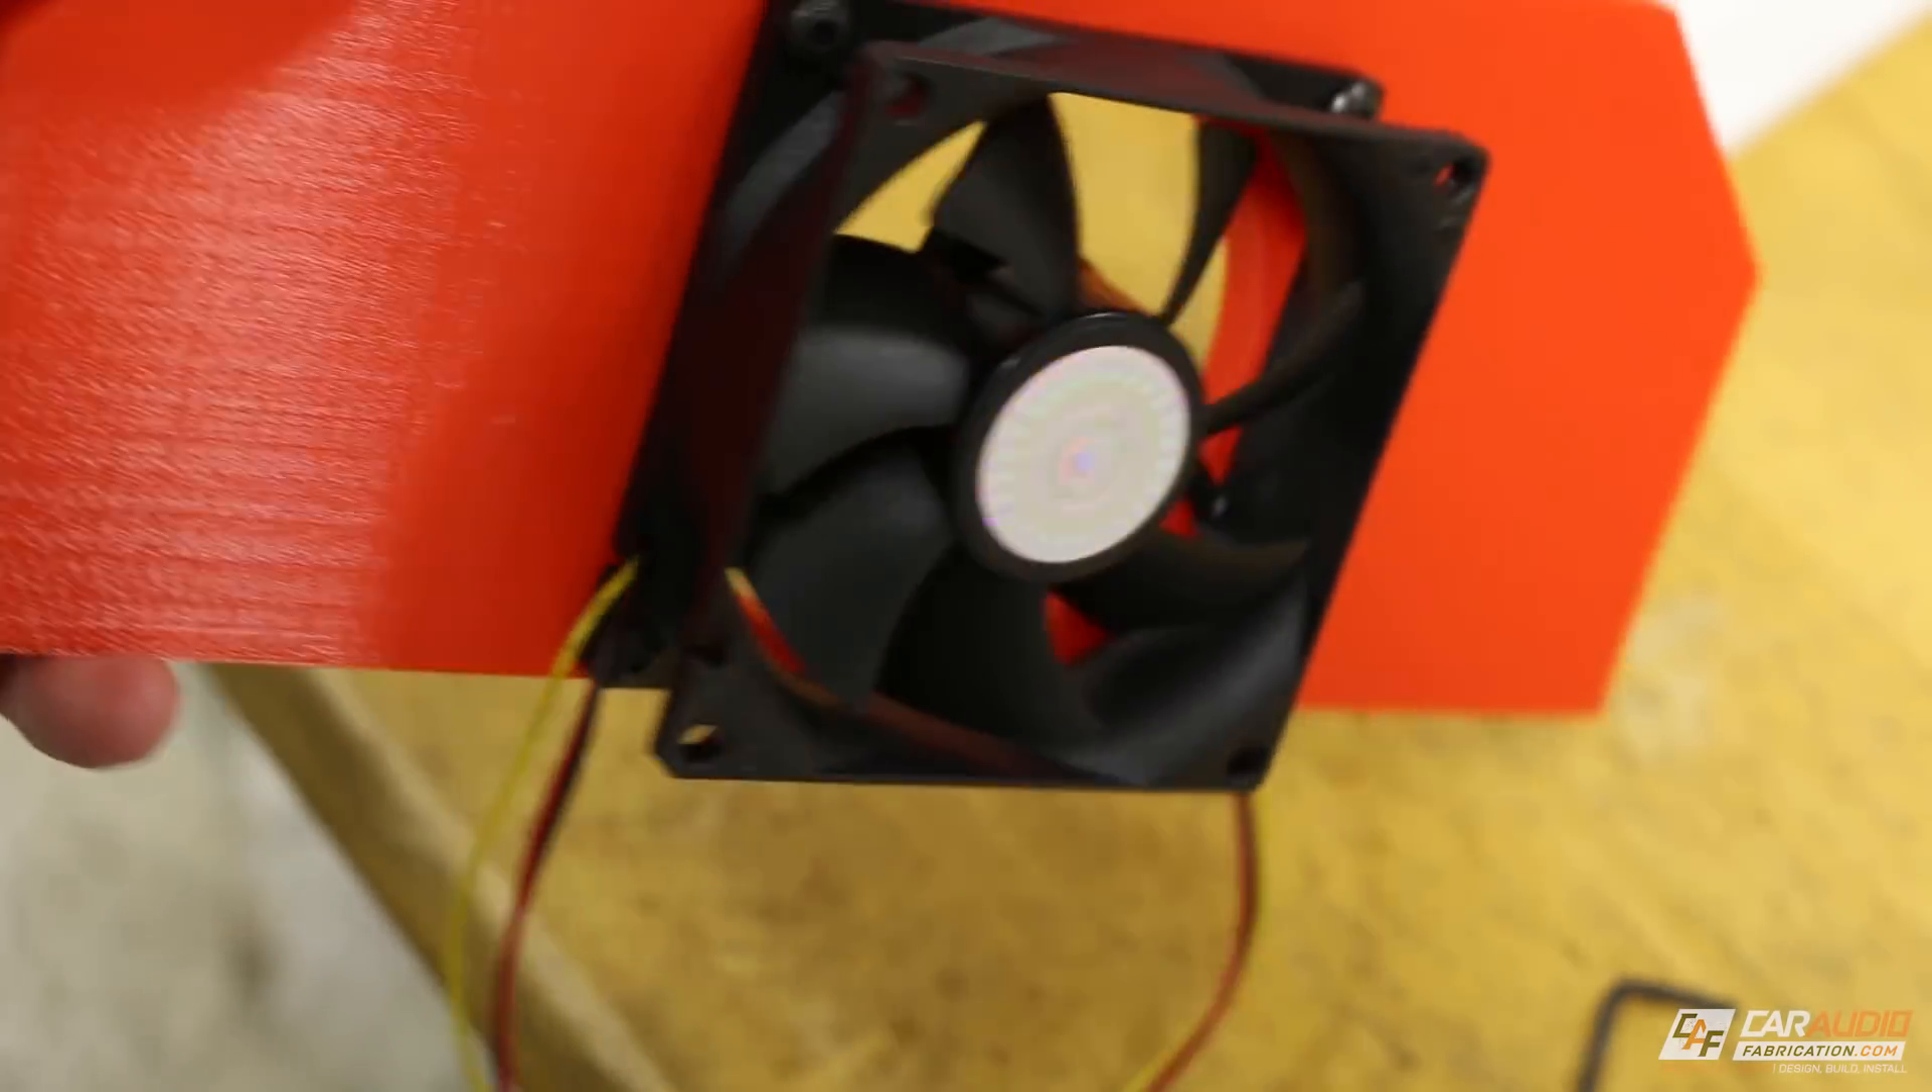I'm going to assemble the cooling fan to the fan bracket, and here you can see what that looks like.